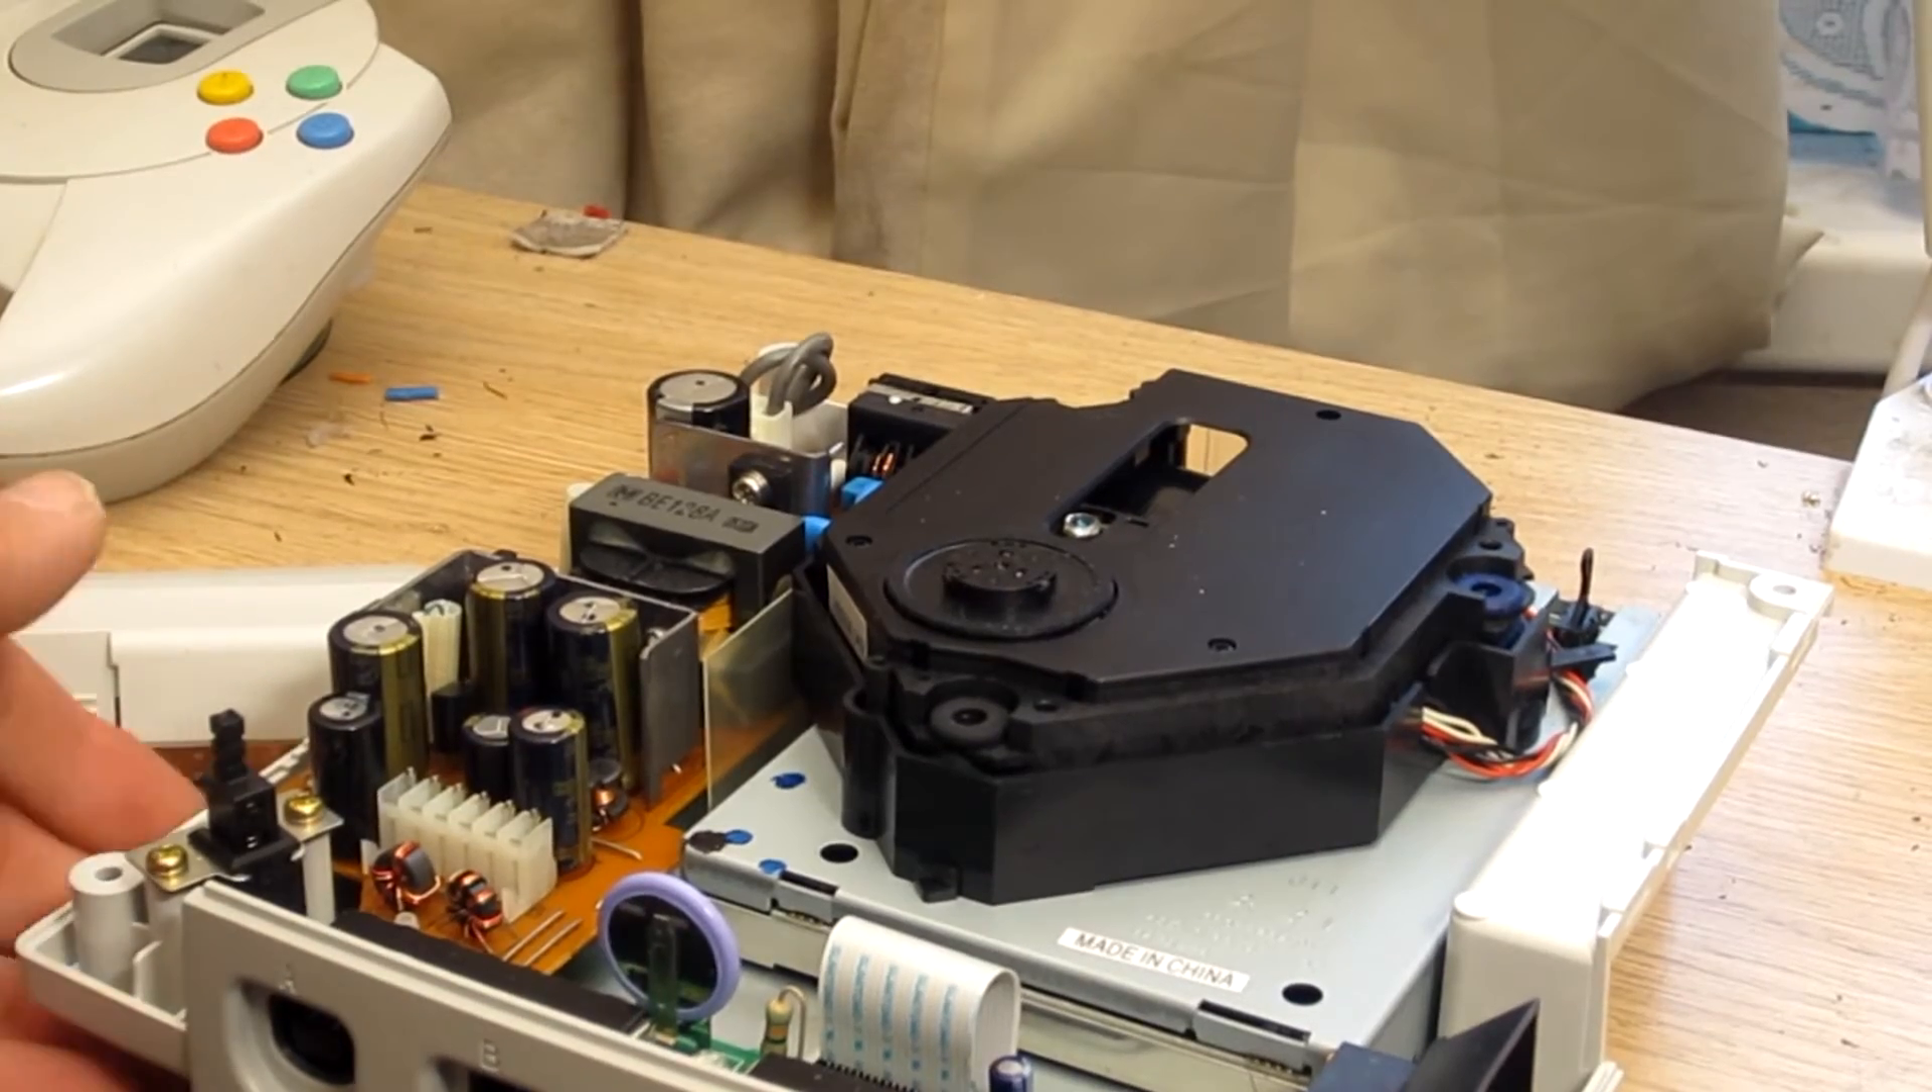So we've got the top off the Dreamcast.